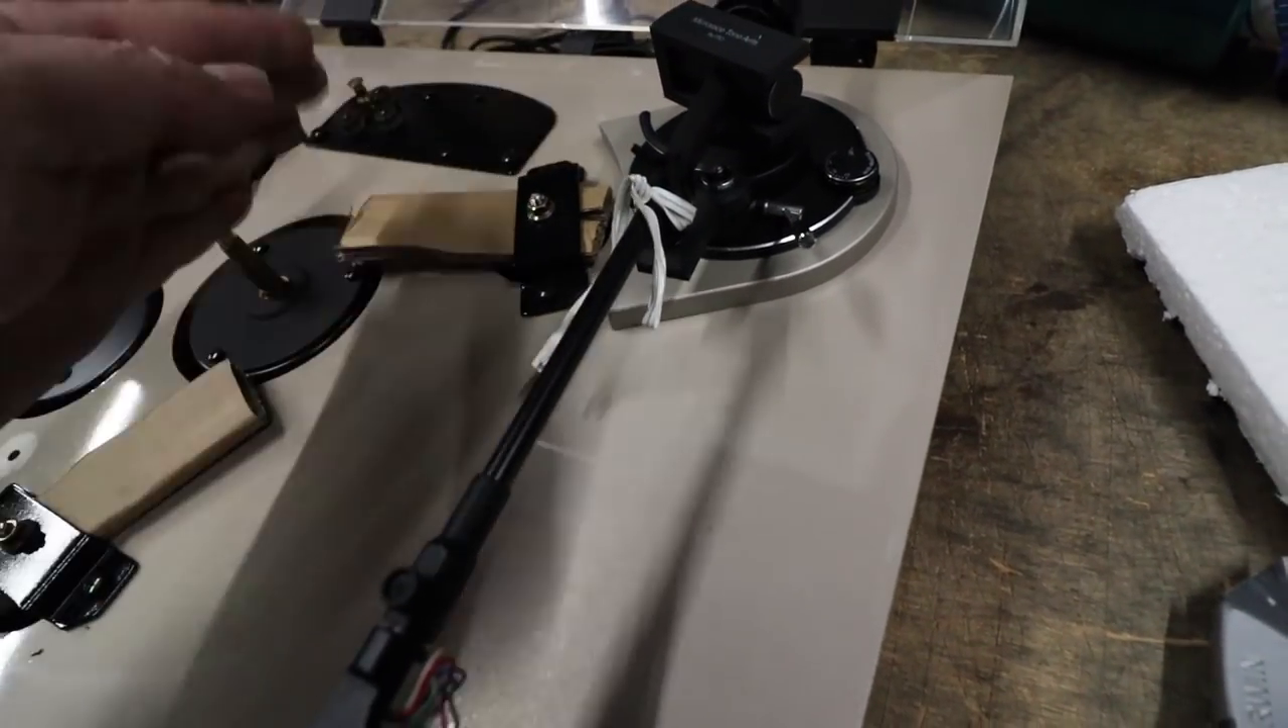Oh and I have my arm already with the tie down on it. That way it's nicely secured and it's not coming off this this bridge here.